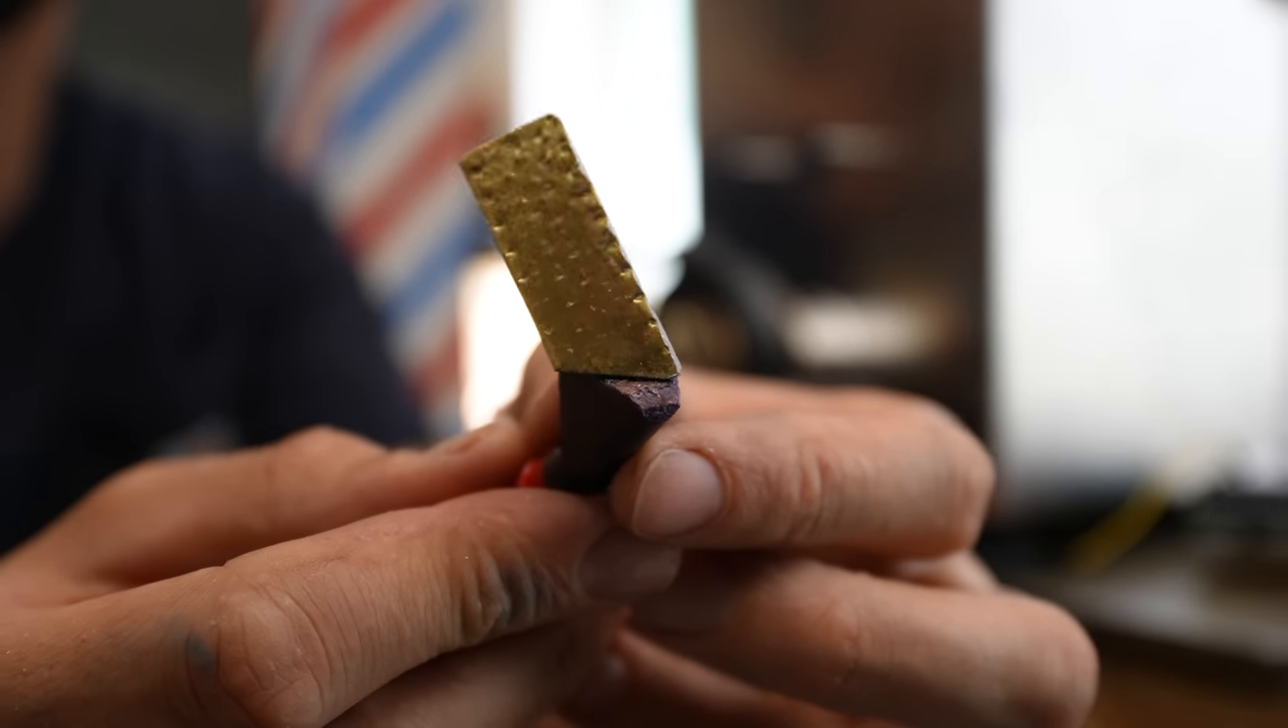So, I've attached a little piece of brass to my 3D printed blade.